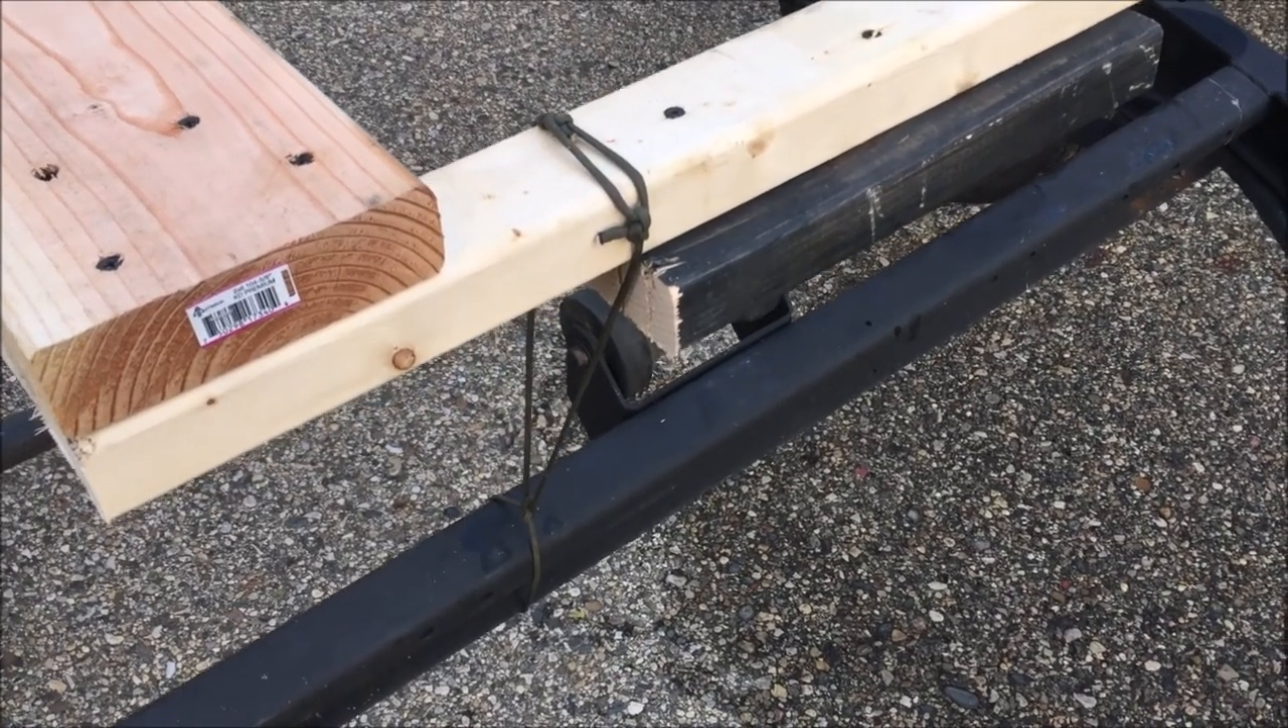And this is what it looks like with my little paracord tether in place.